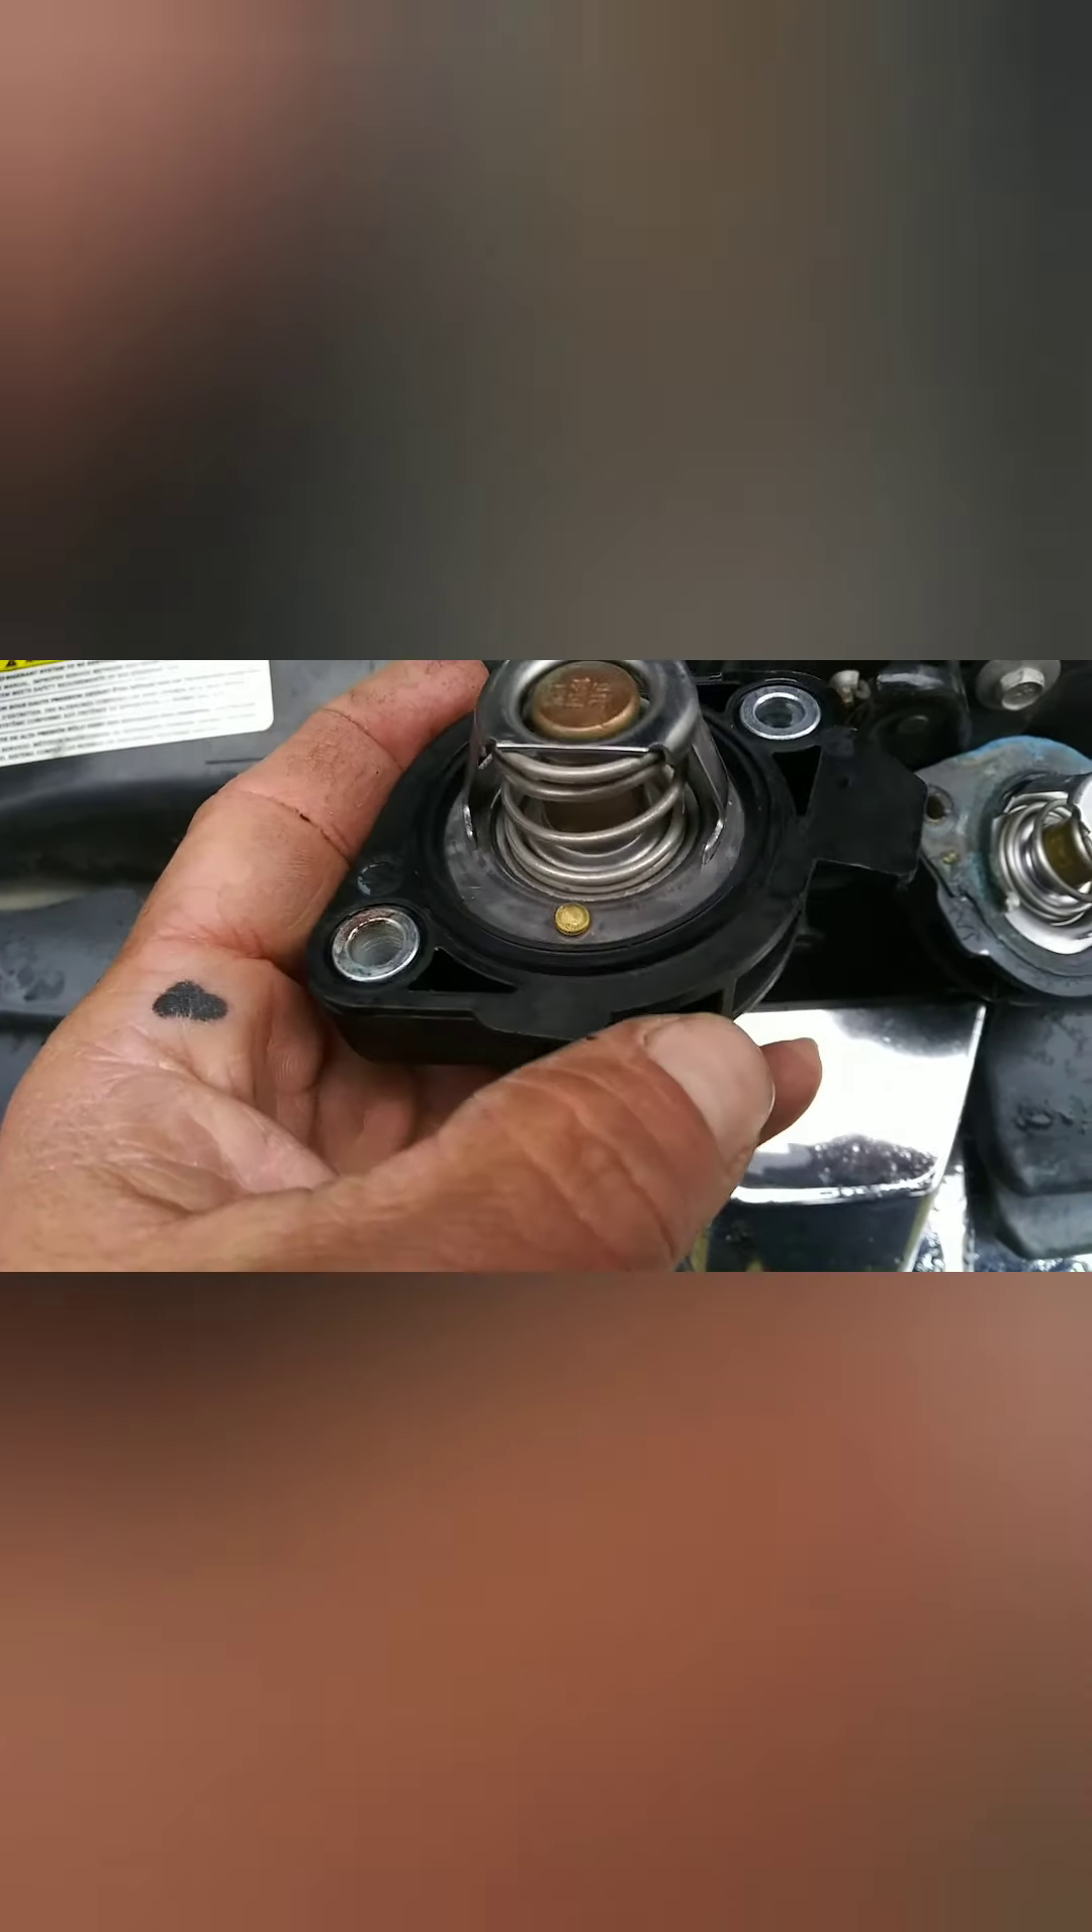Aquí ya tenemos puesto el termostato adentro del plástico este.